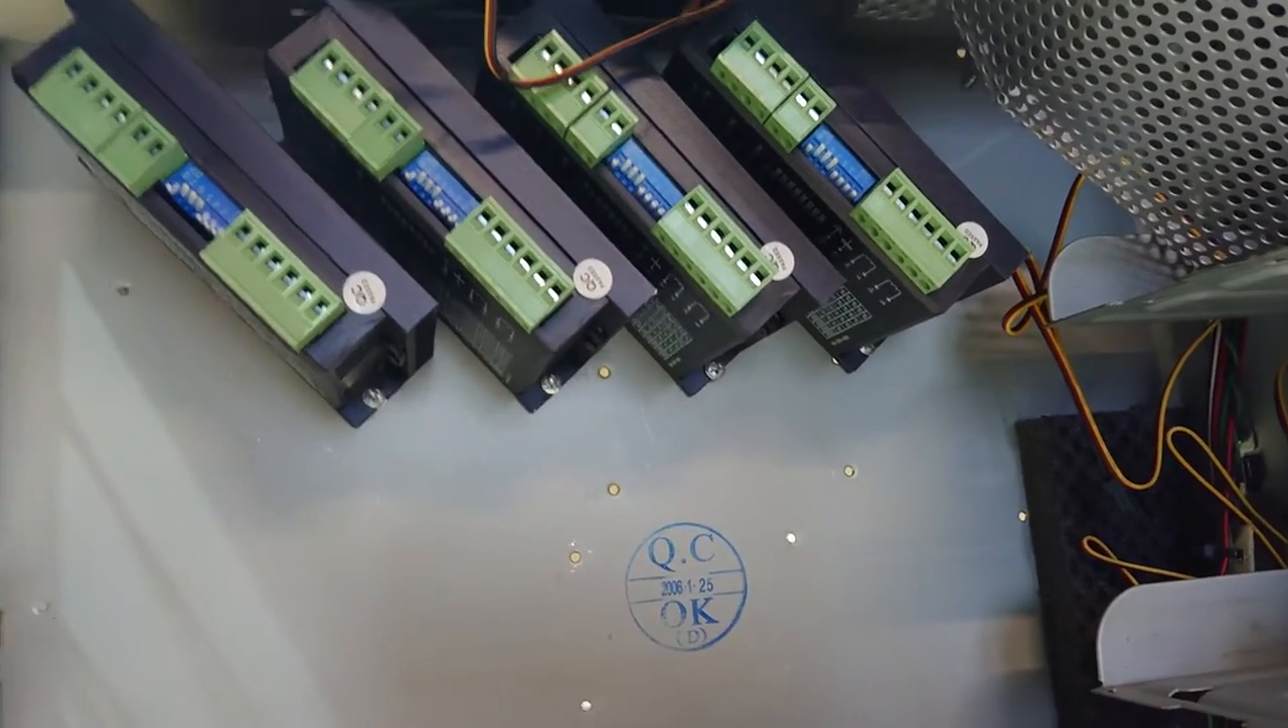Hier habe ich jetzt schon installiert die vier treiber das sind die dm 542 treiber.